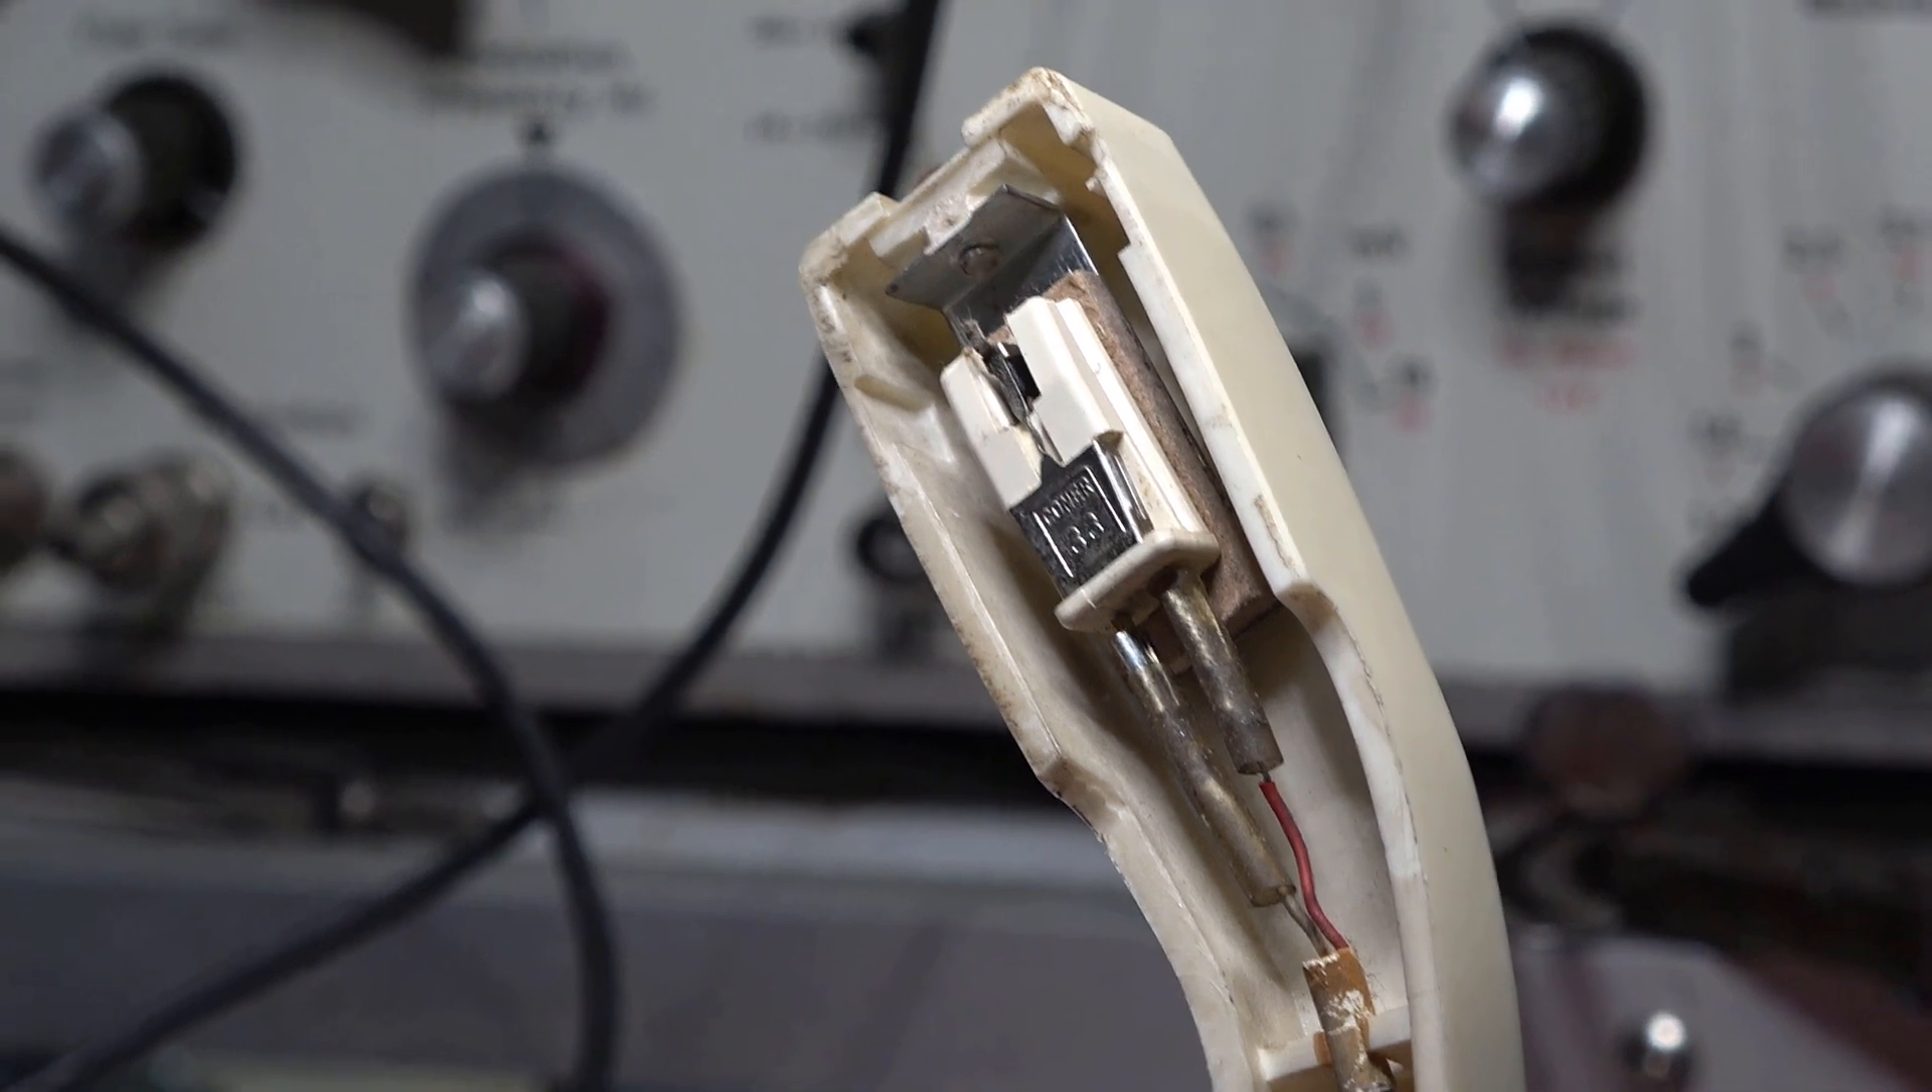Eccola lì la la testina montata non è la sua originale però va bene ugualmente.